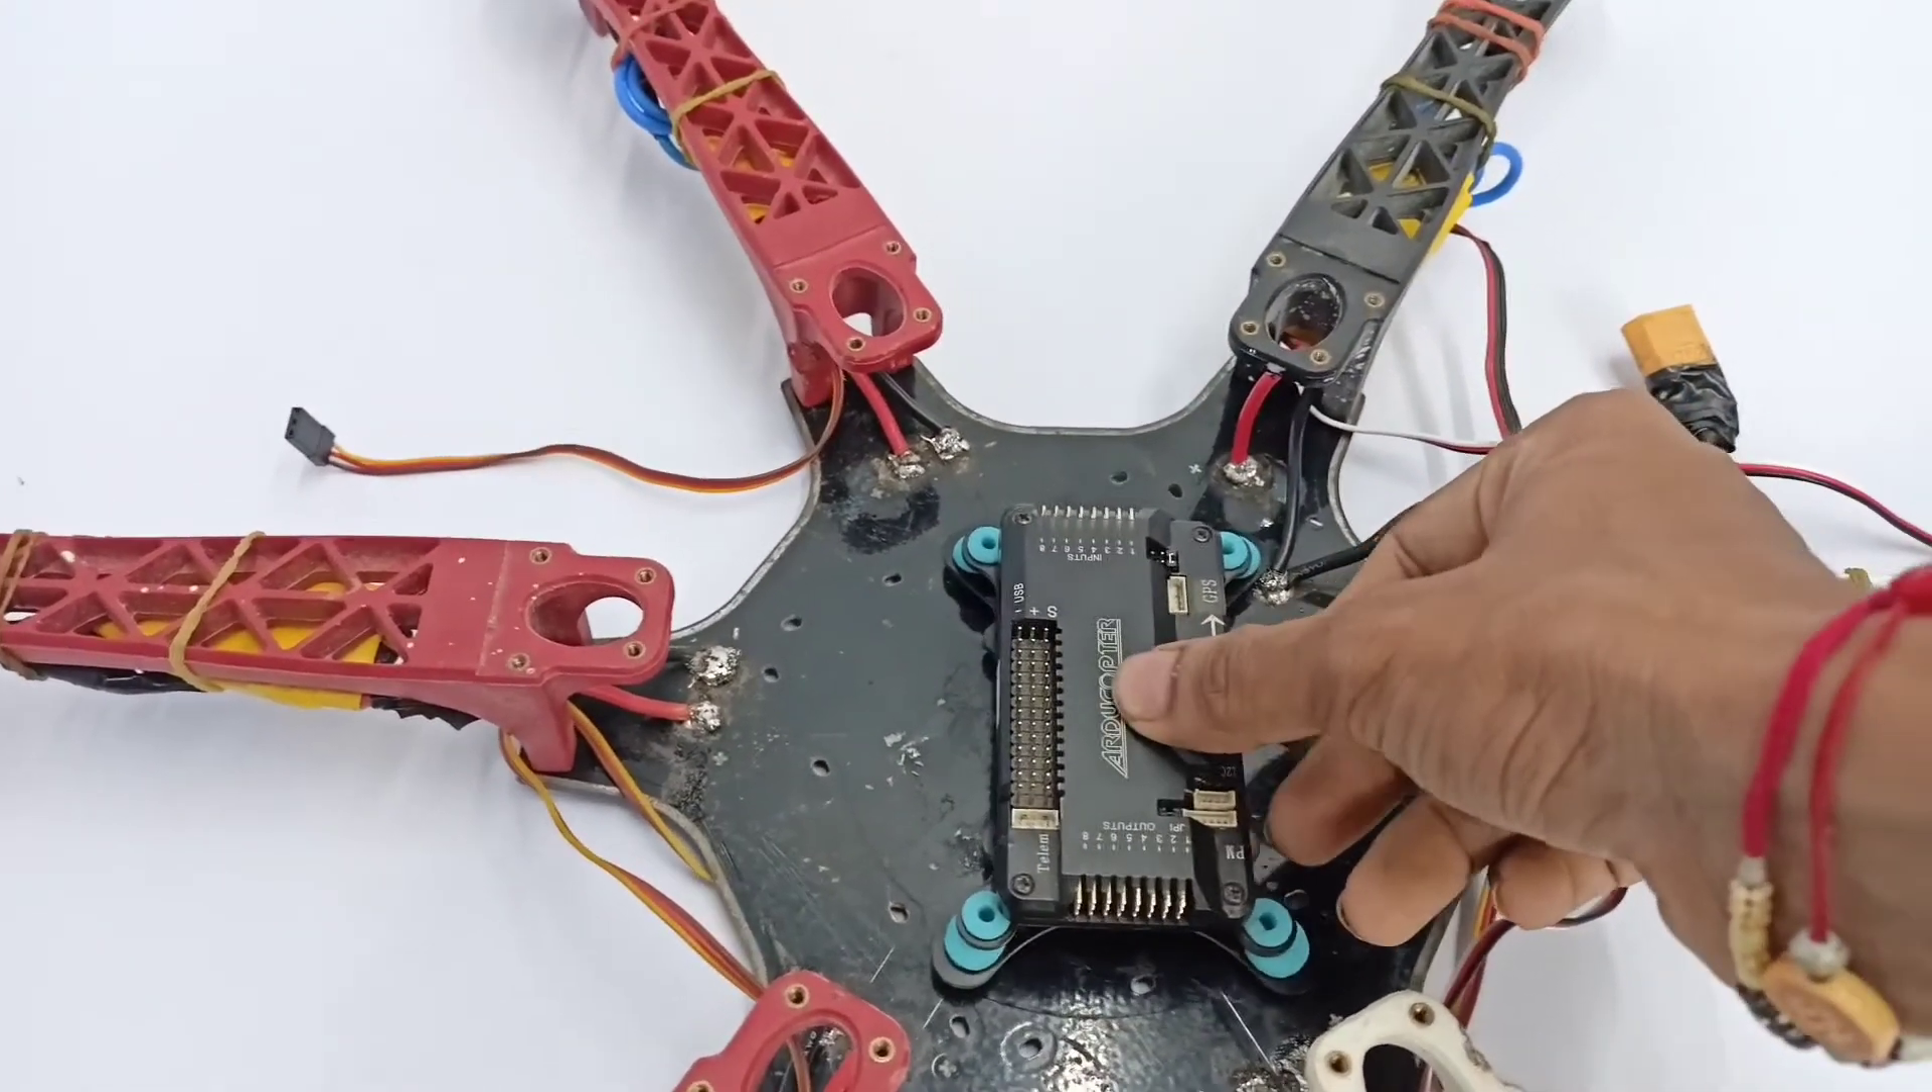इस flight controller को हमने लगाया anti-vibration pad के उपर।